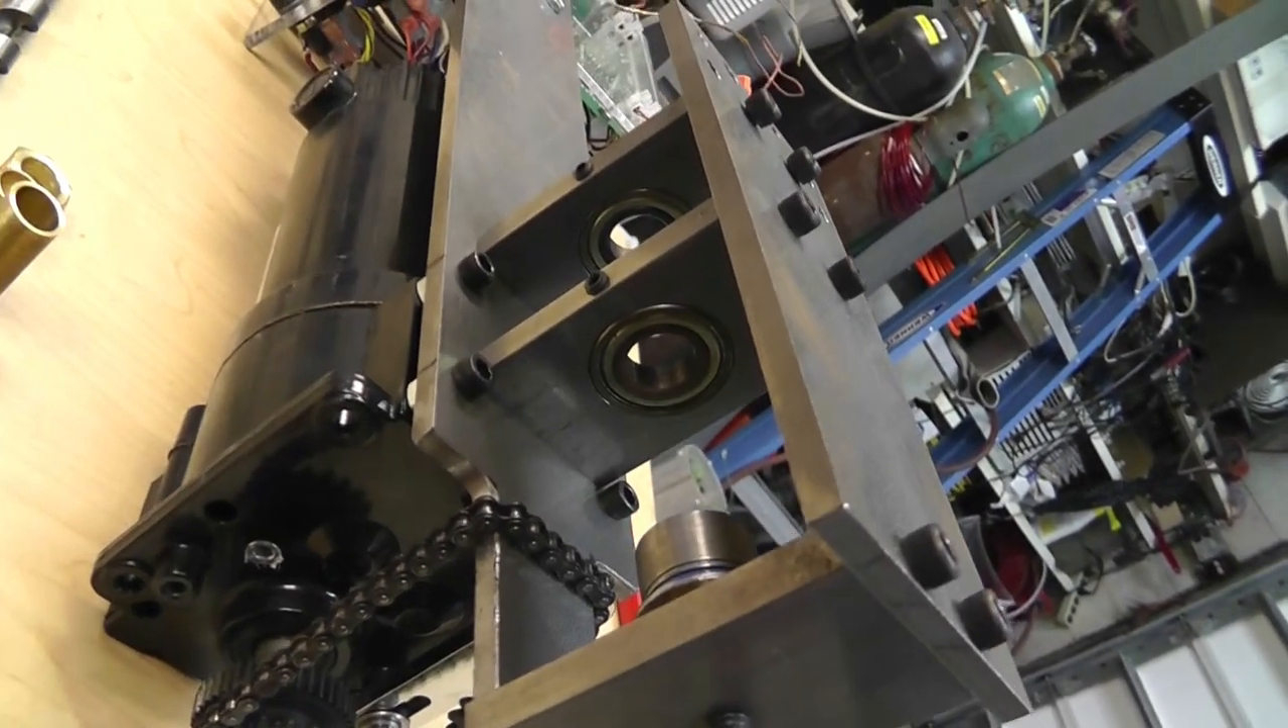Um i've got two bearings inside of here and i did just machine i machined all these blocks together um not including the stainless piece on the end here.